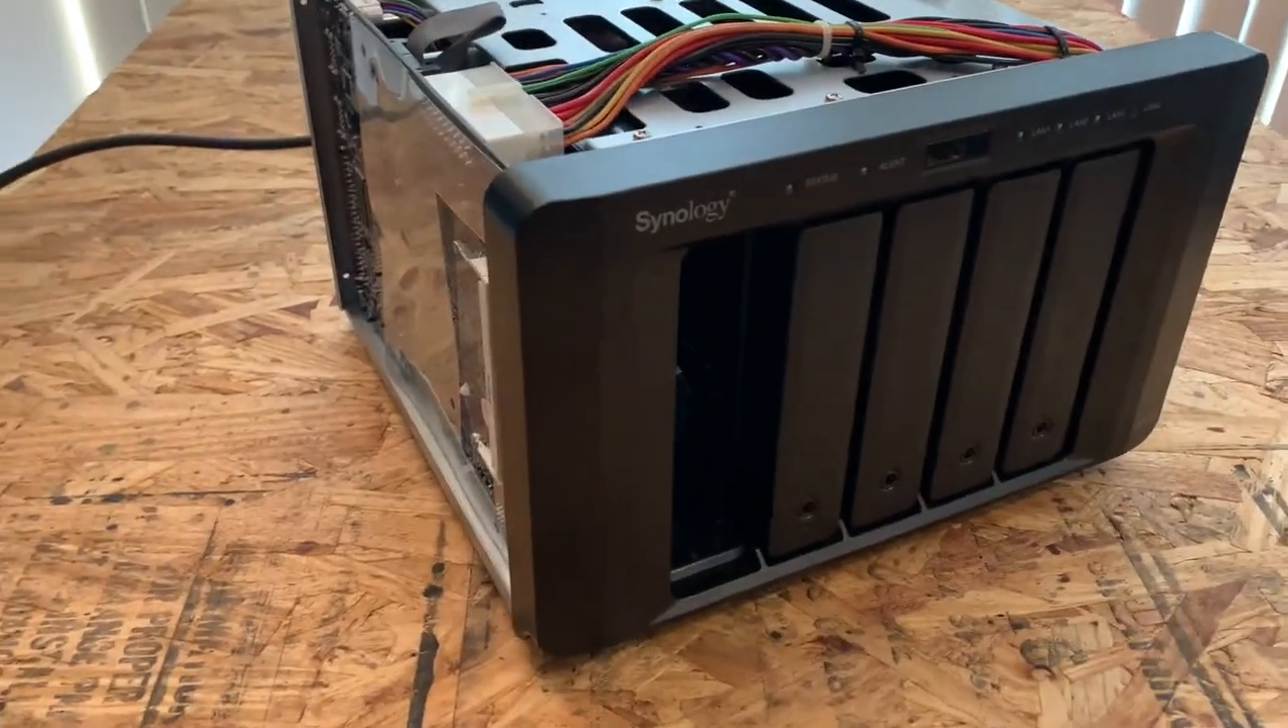All right so we have the unit all put back together minus the outer shell.